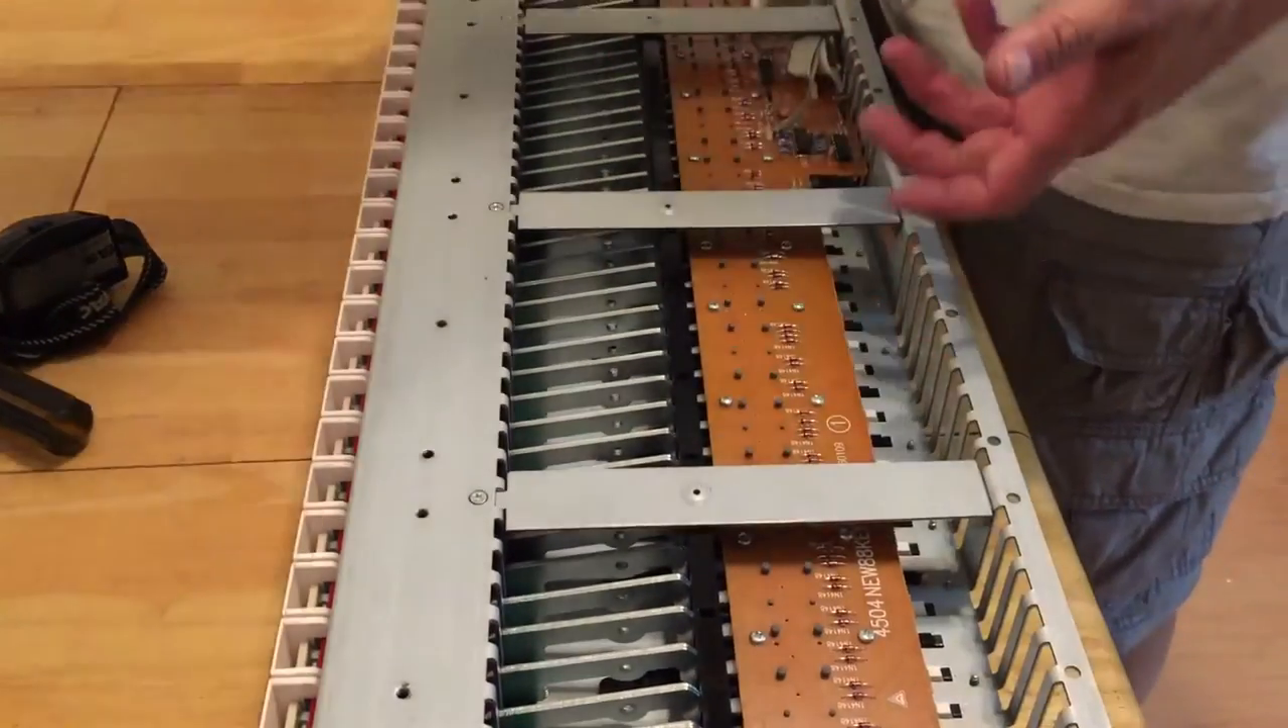Okay, so we've got all the braces in and we've got the circuit board in.